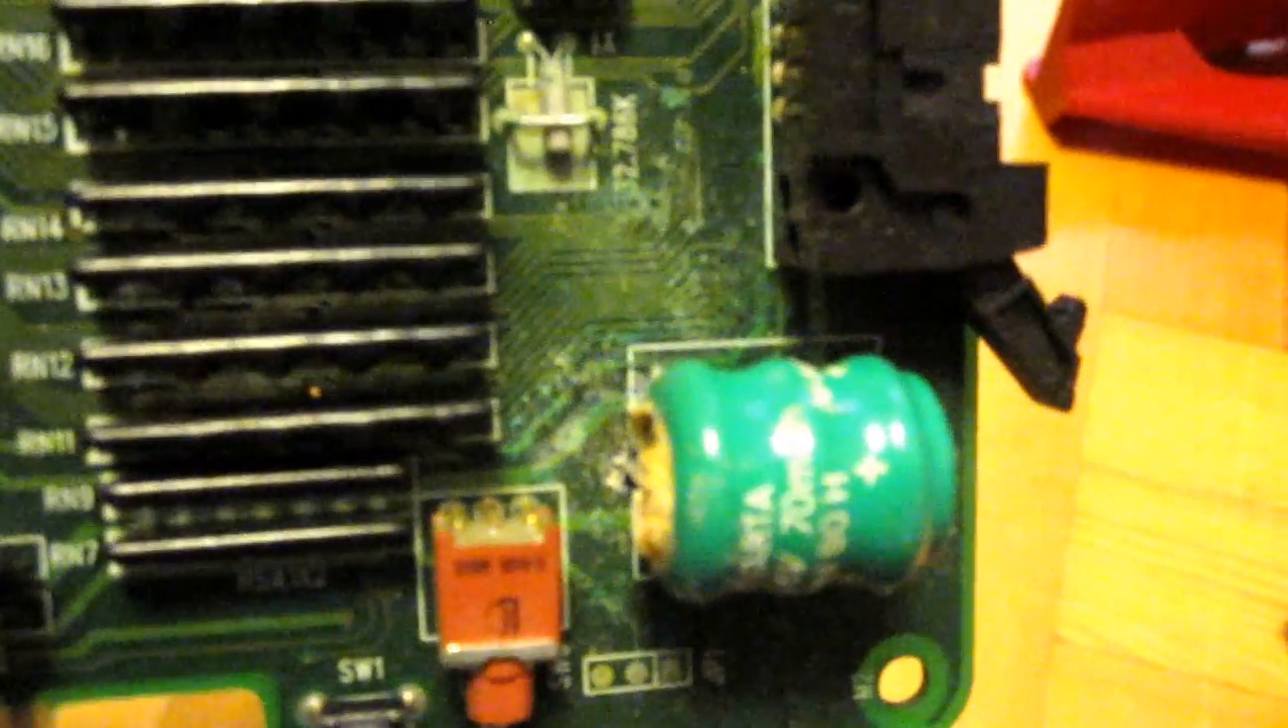I haven't had a chance to remove the battery yet here.